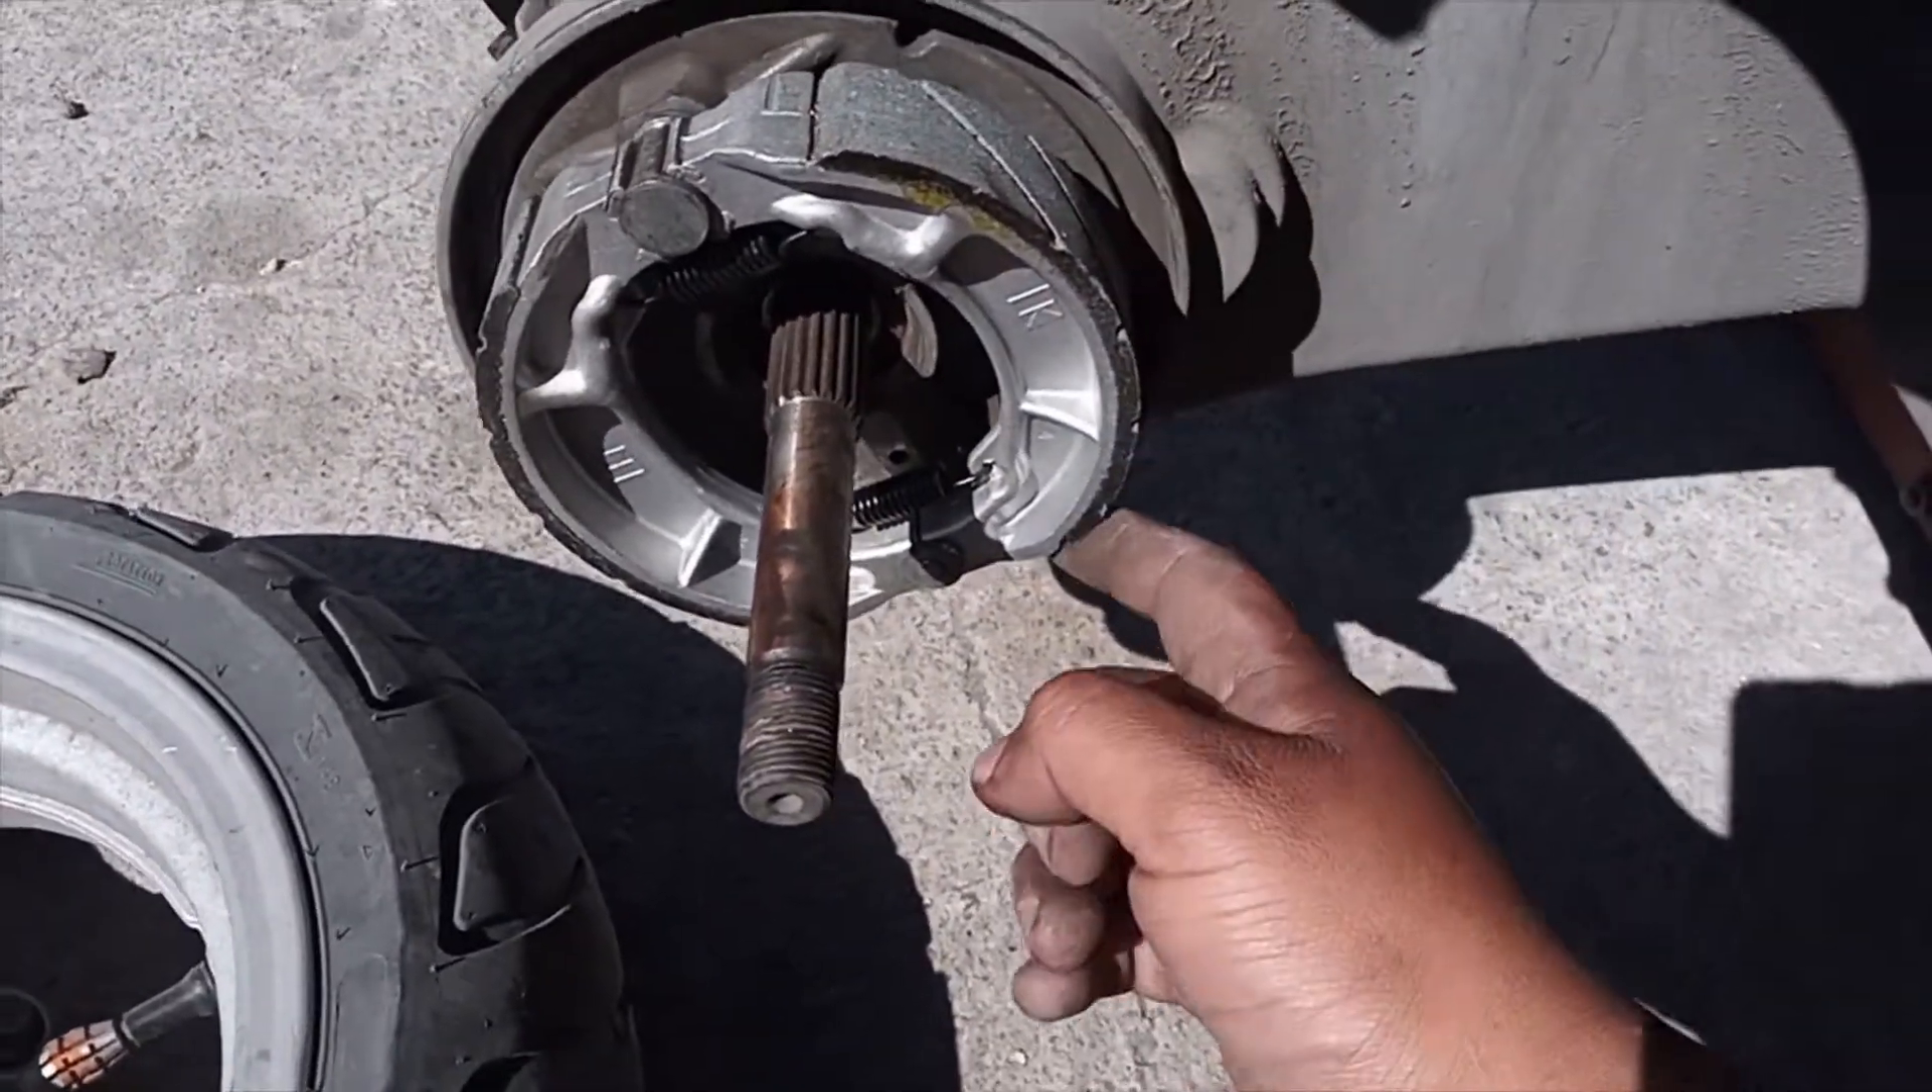Aquí pues ya tenemos instaladas las balatas nuevas.